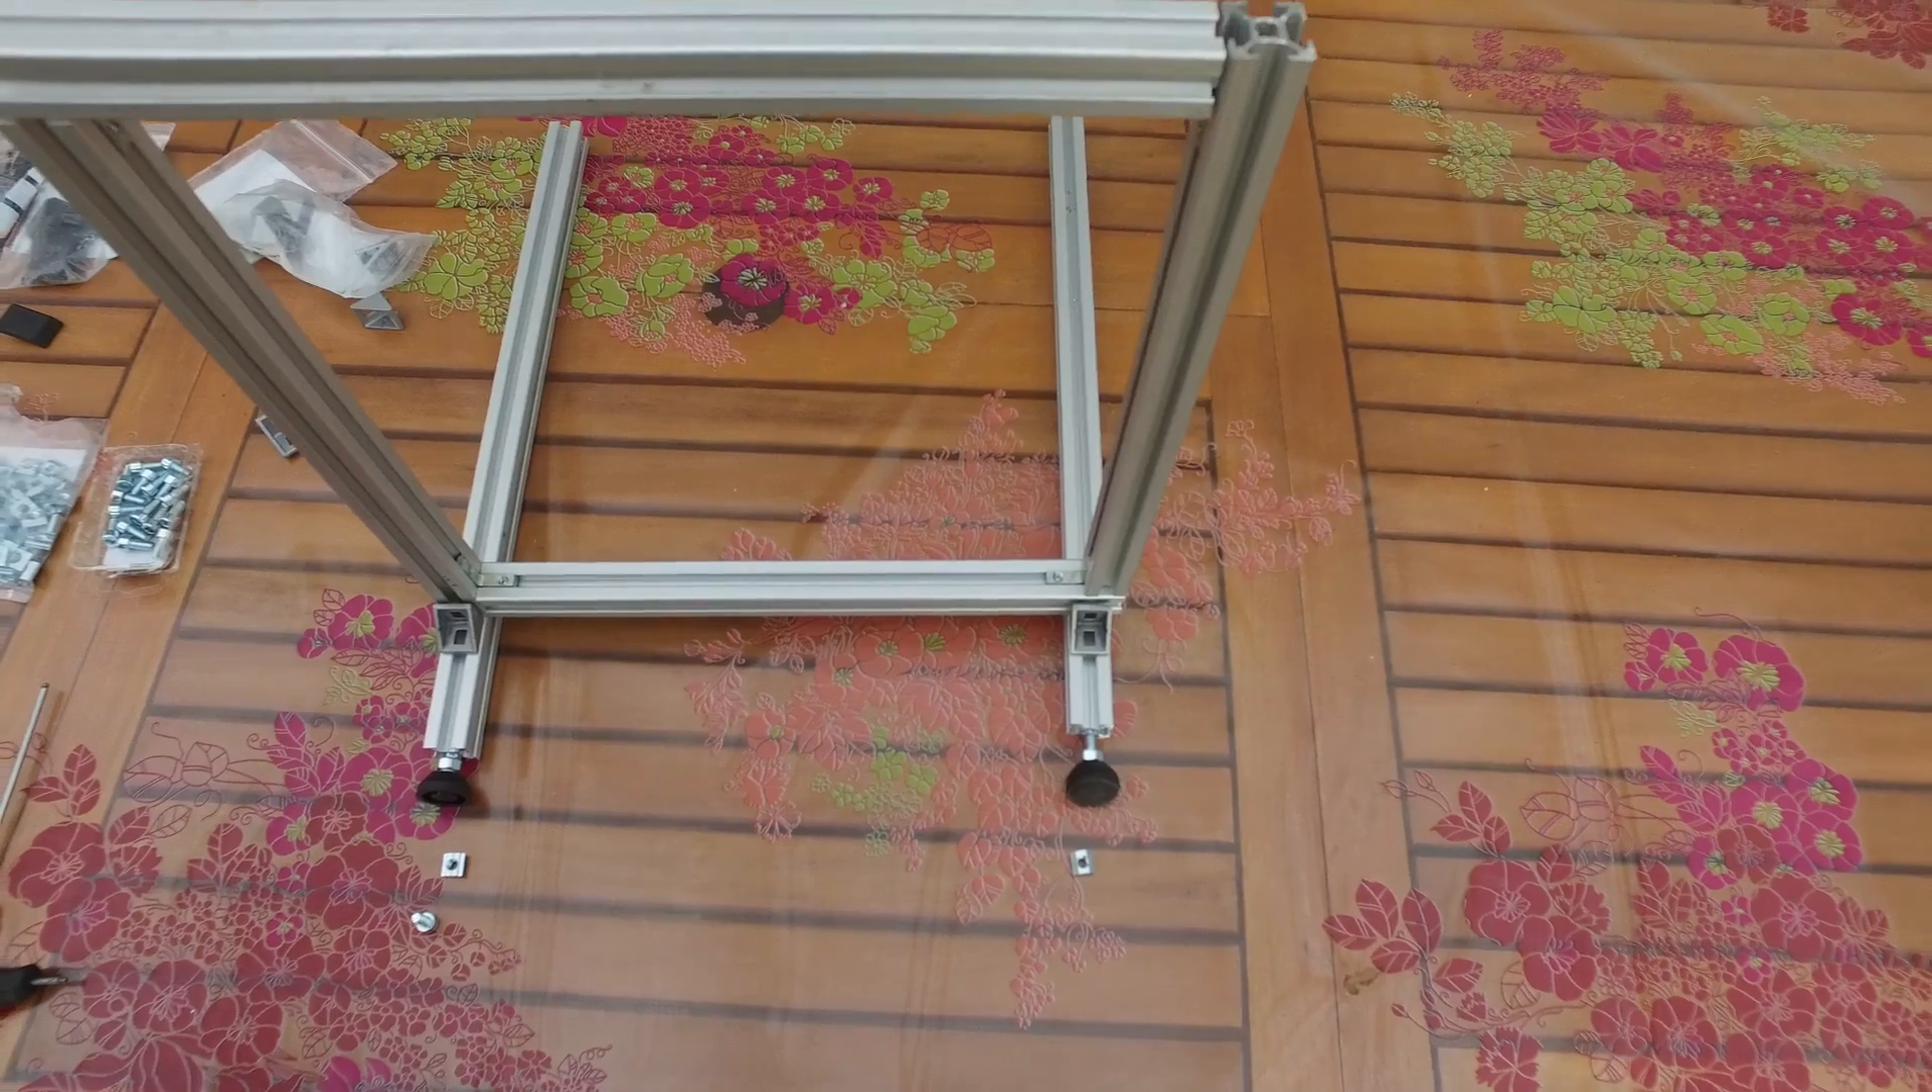Jetzt seht ihr den Rahmen schon mal an zwei Füßen befestigt.